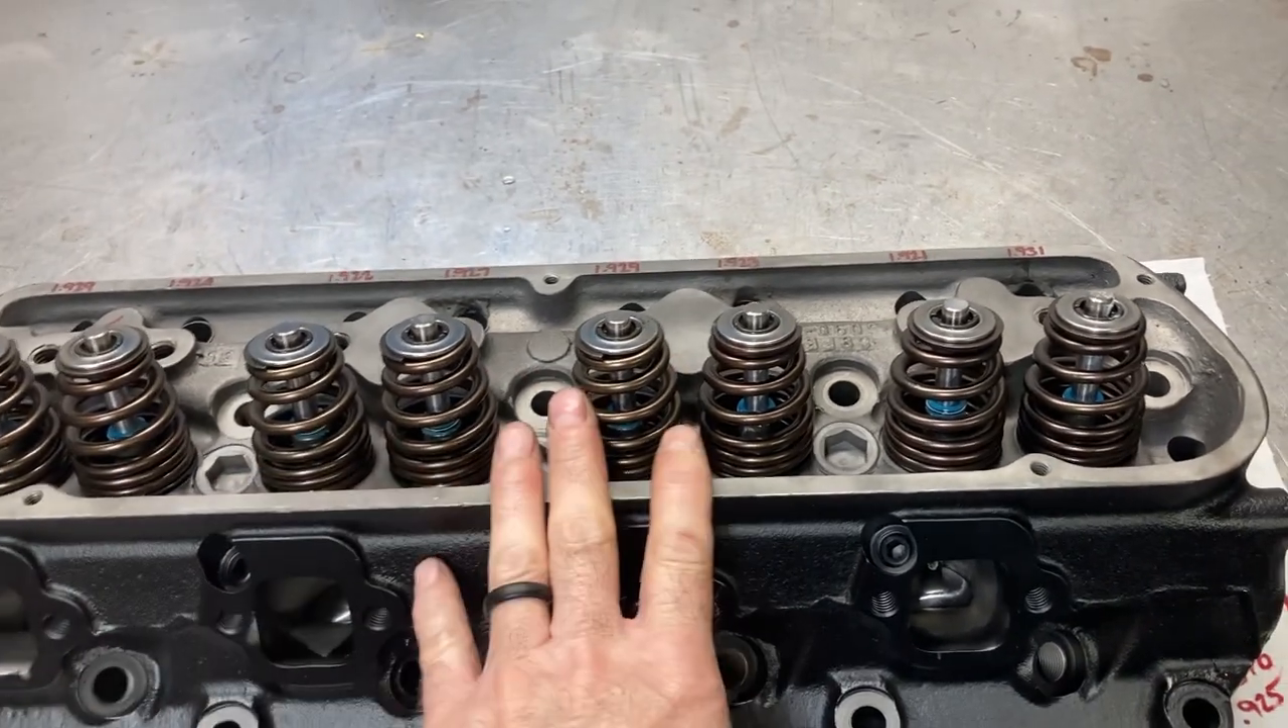Okay so this is the last head and it's fully assembled.